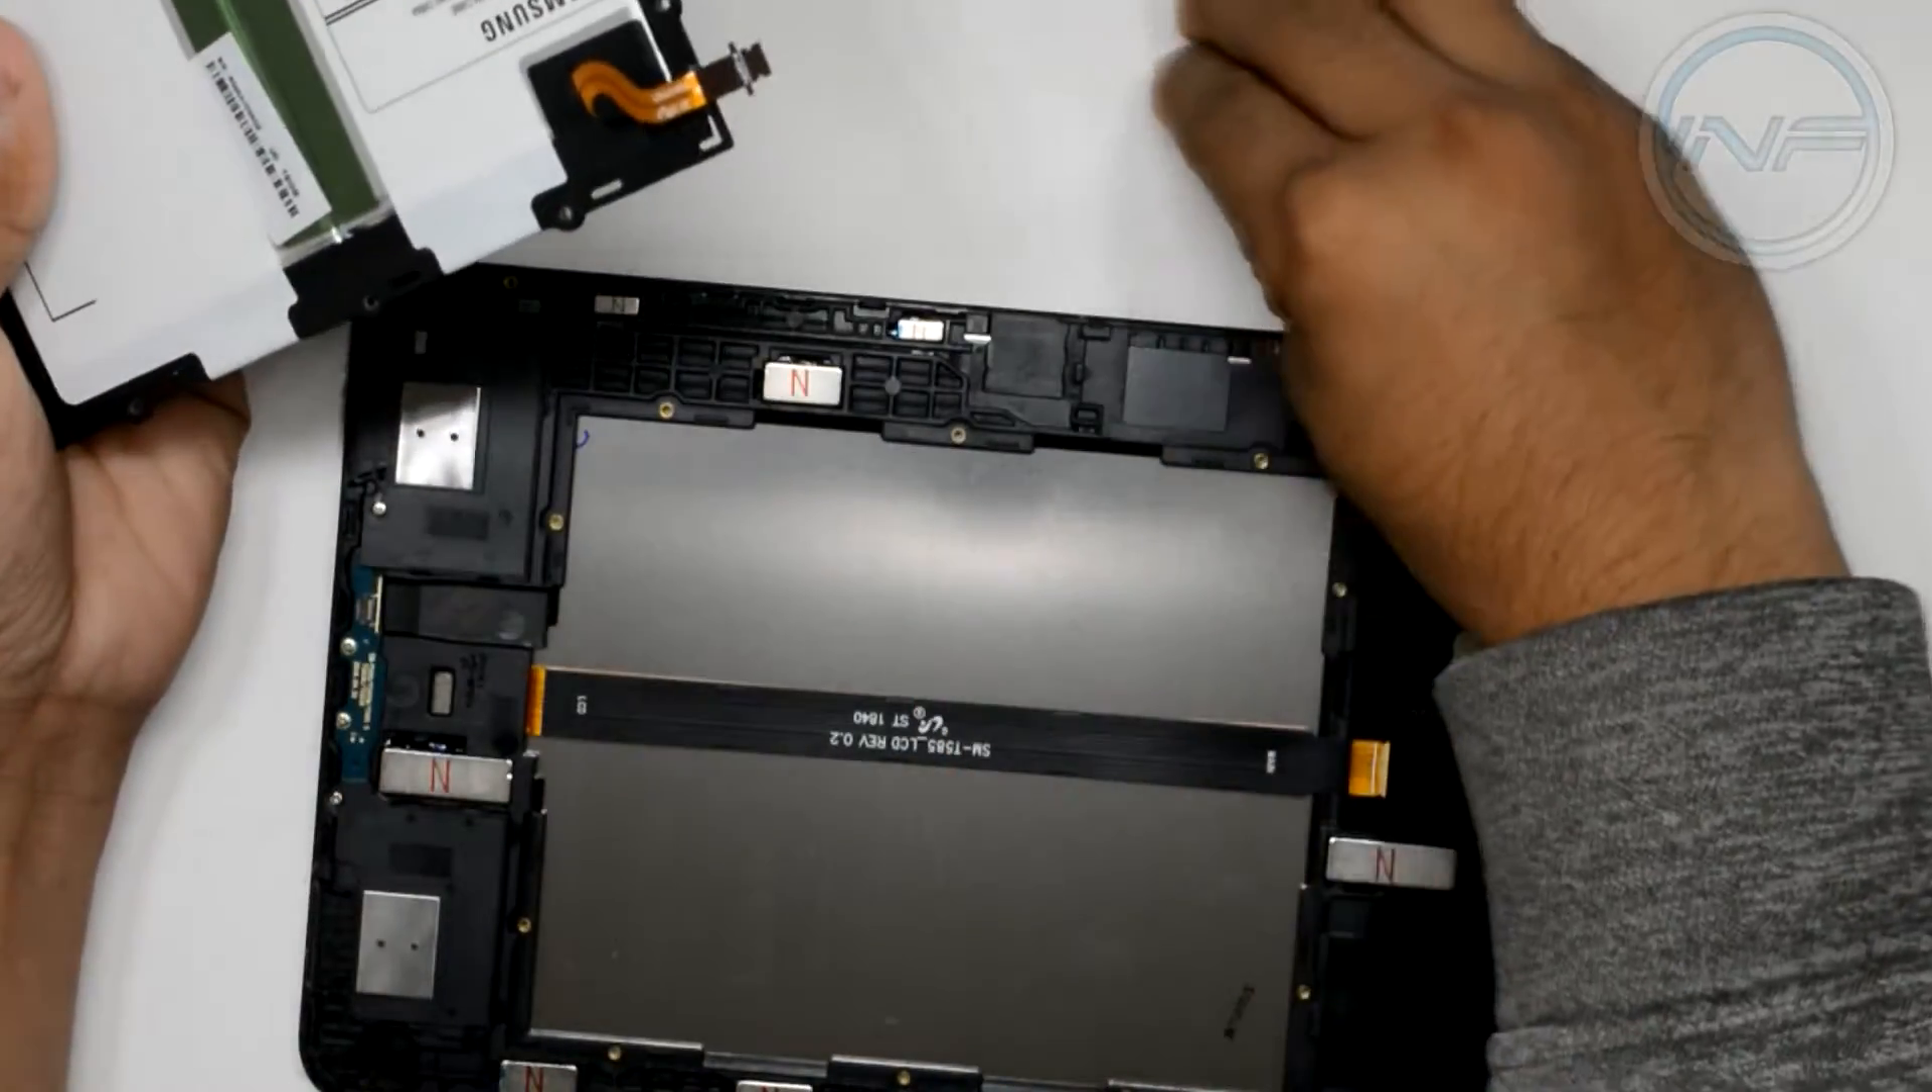Okay, so we've got the battery removed.